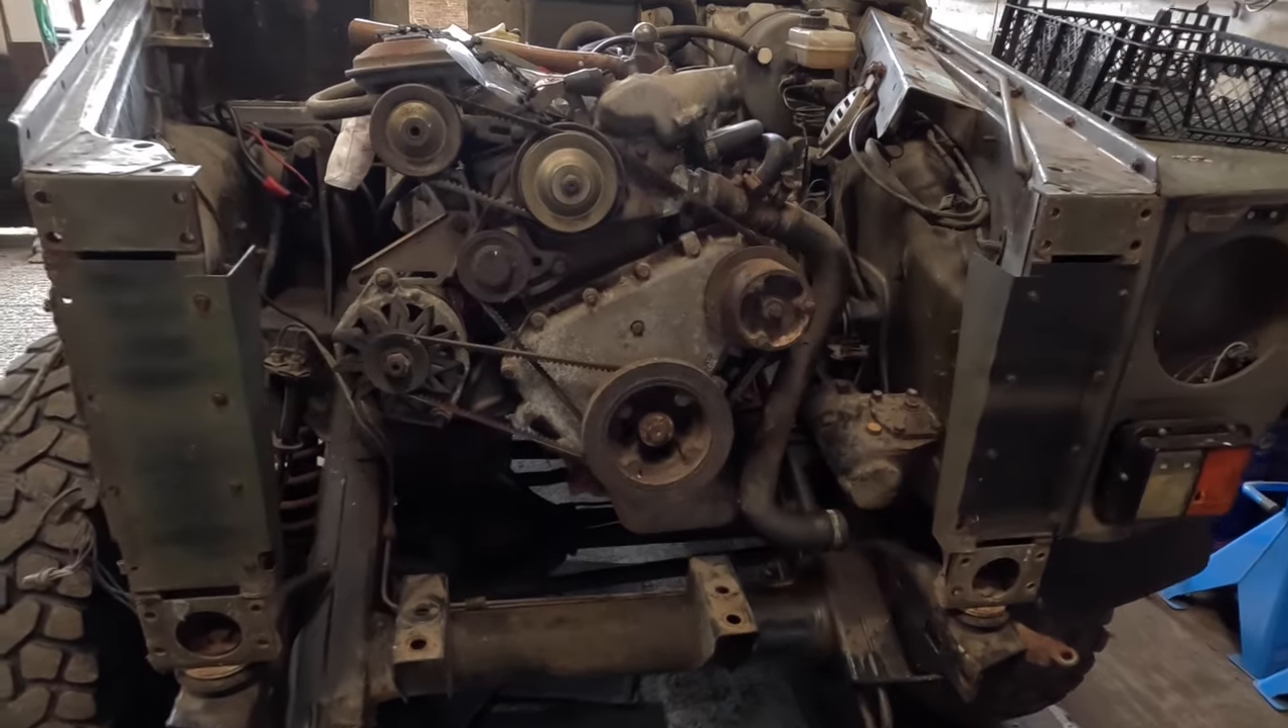You can see already we've had the wing off the front and around the front we've taken the radiator out which assists in access to the engine.